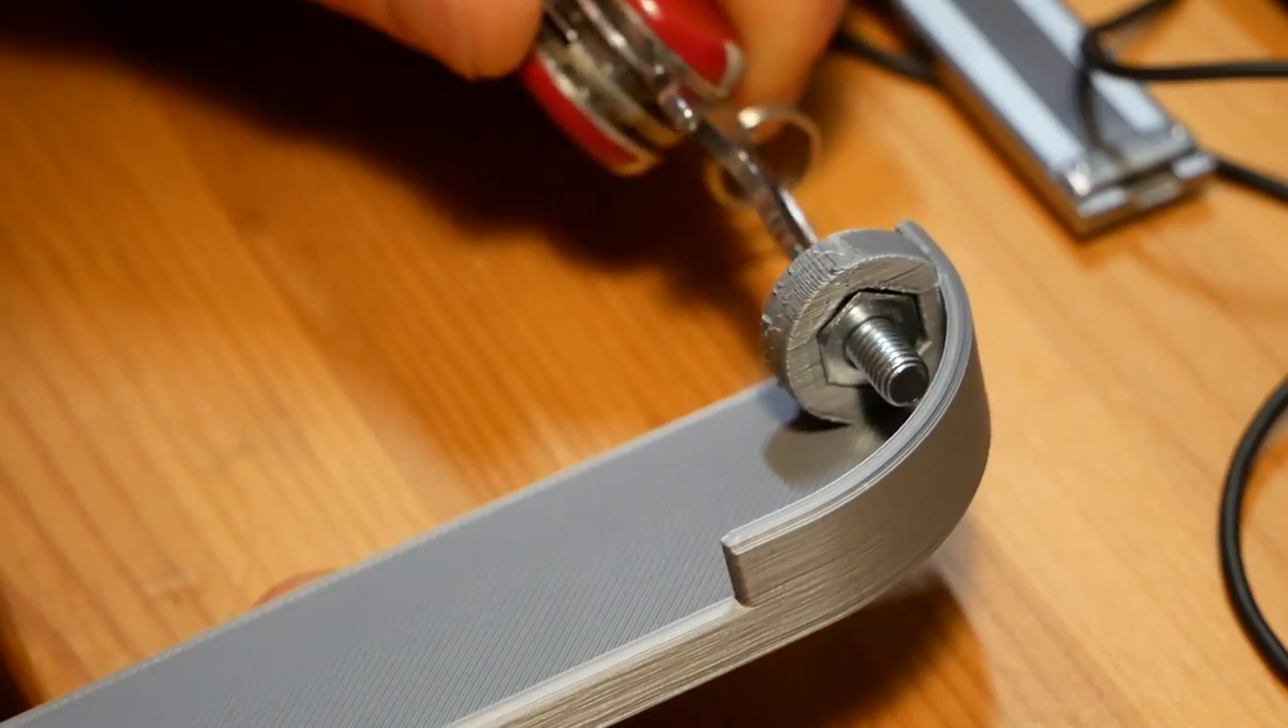After pushing the nut partially into the slot with pliers, I used a screw to pull it the rest of the way in.